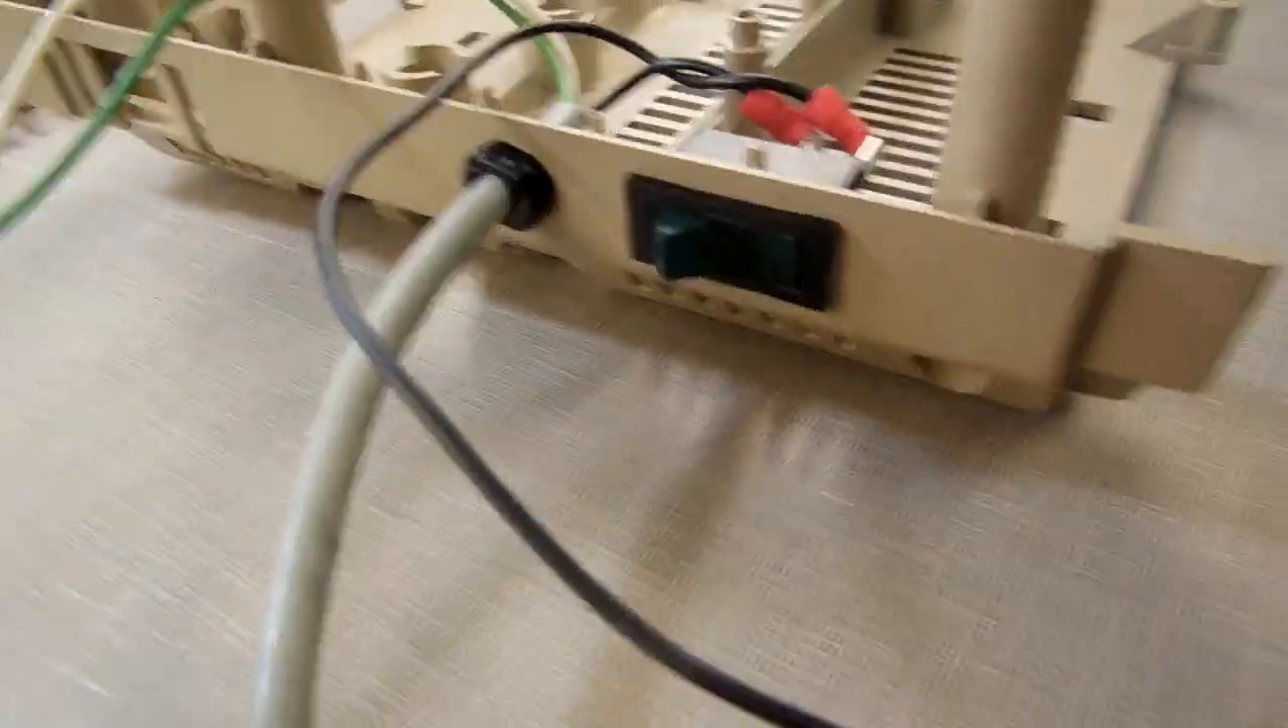I added a switch there, and I added a power wire there.